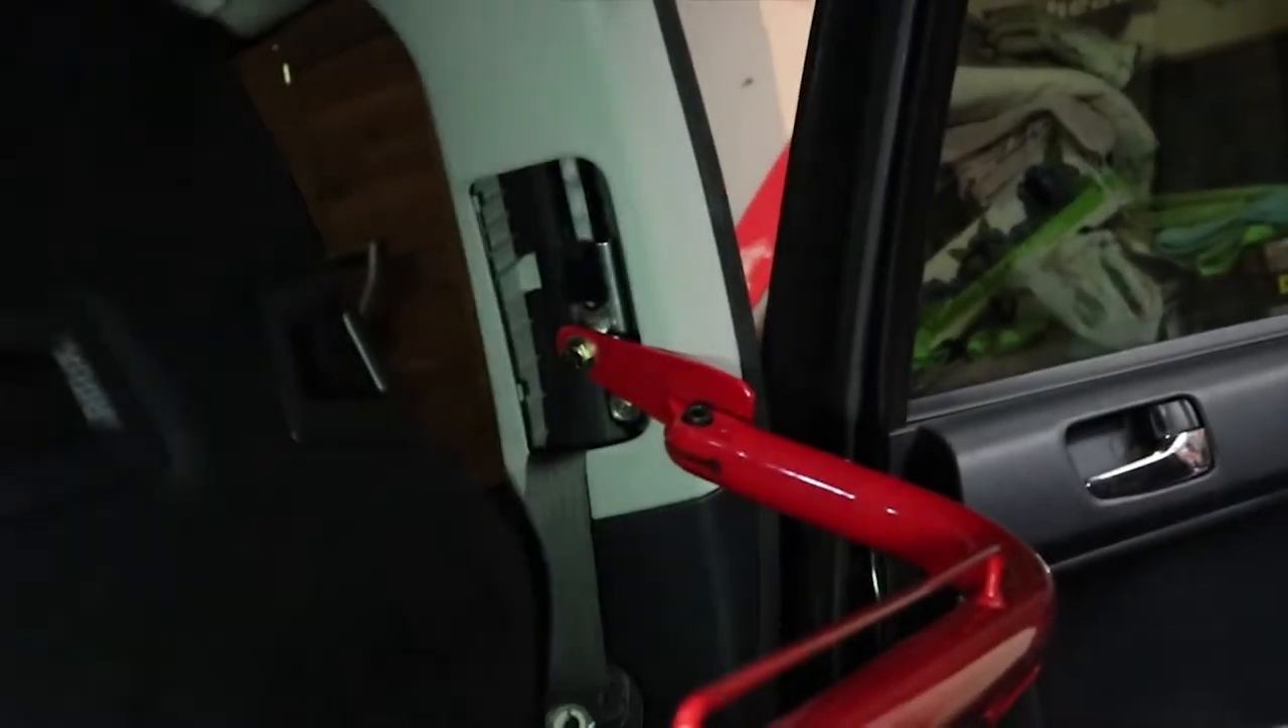All right so the bar's in.